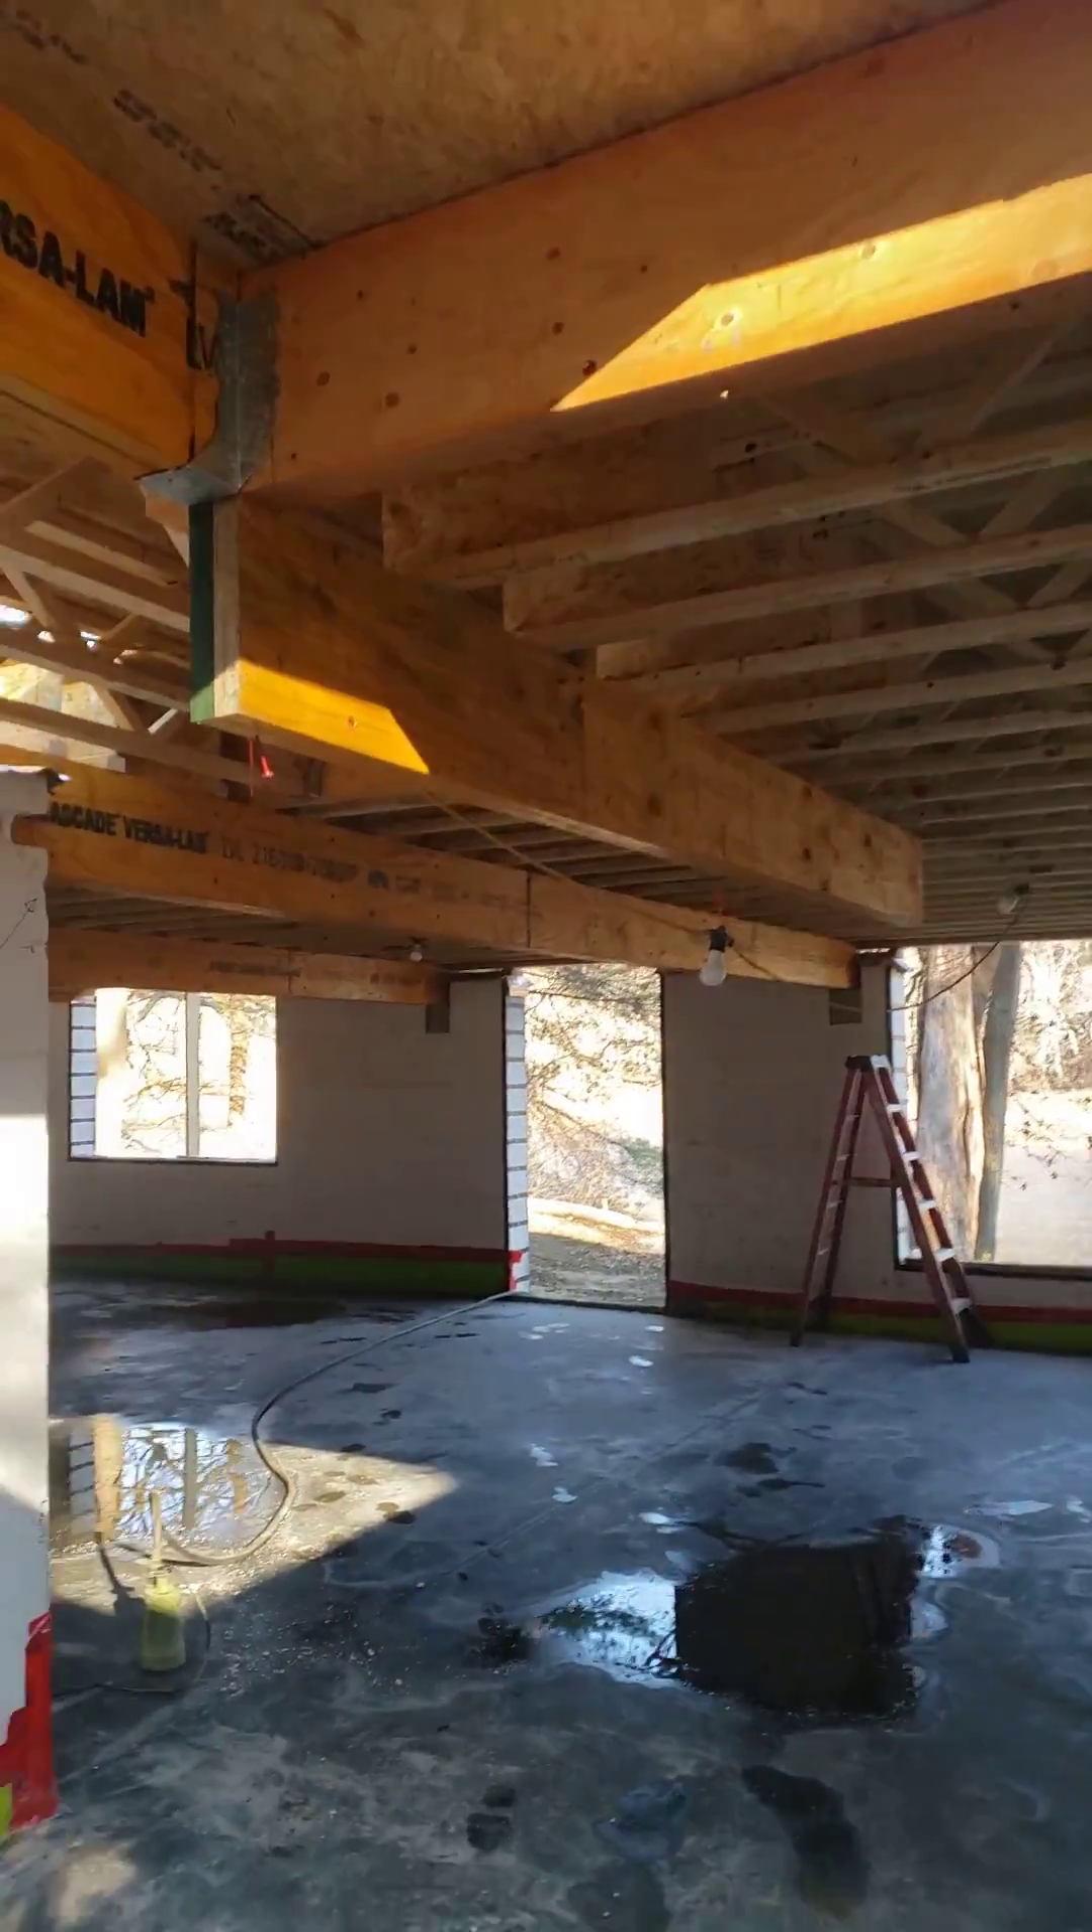So, you can see here, we got a bunch of our framing in, floor joists.